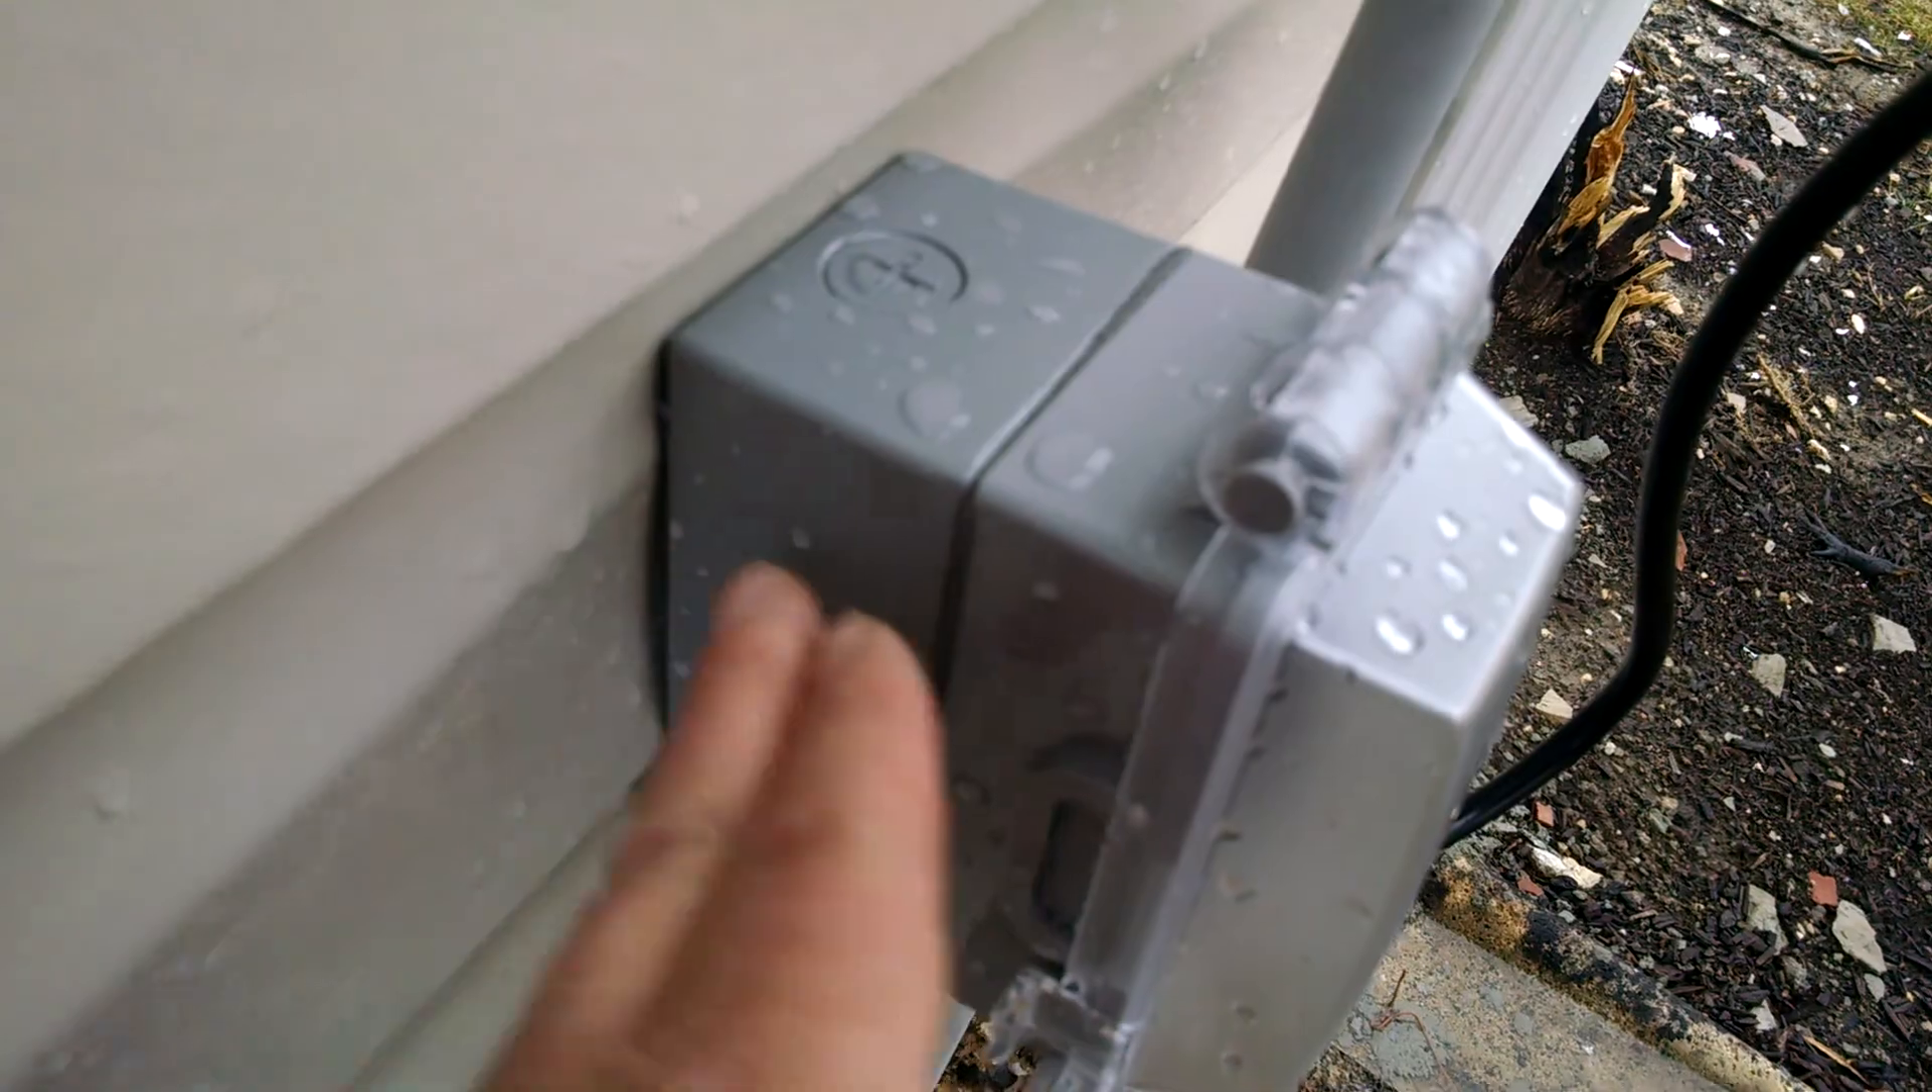You see how this box has been put on here. This should be inset.